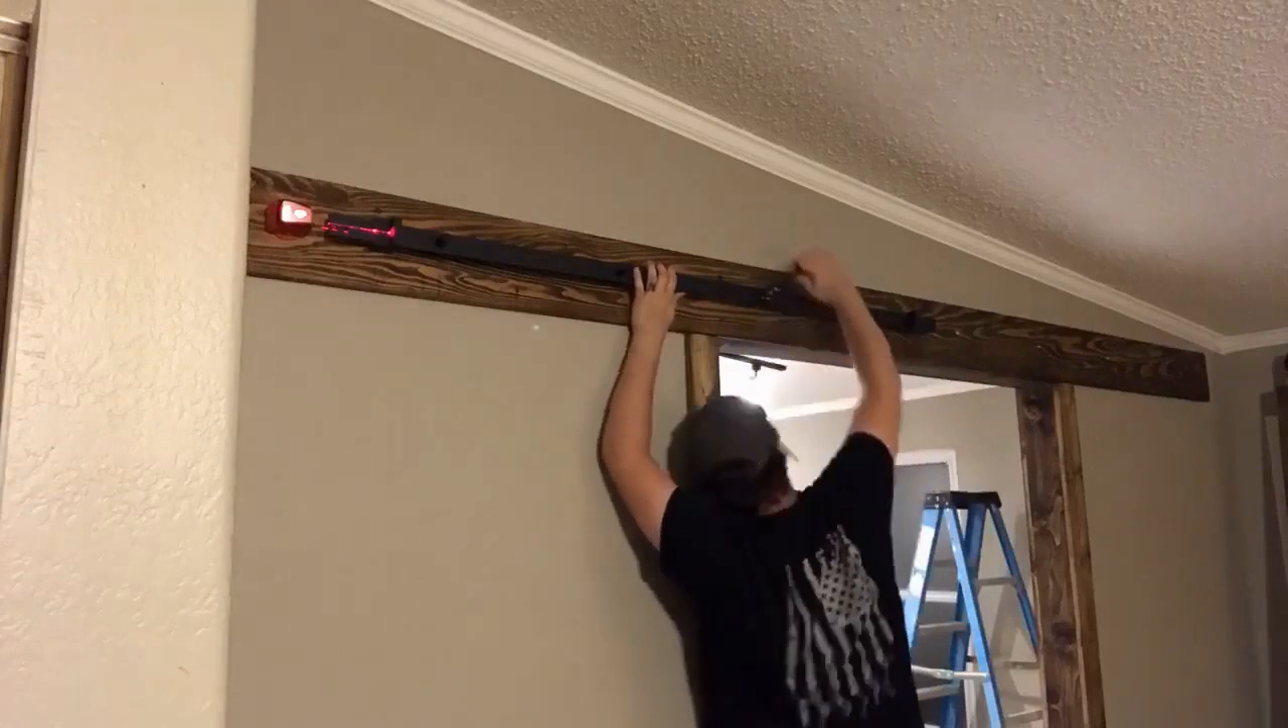All of our framework around the doors is complete.